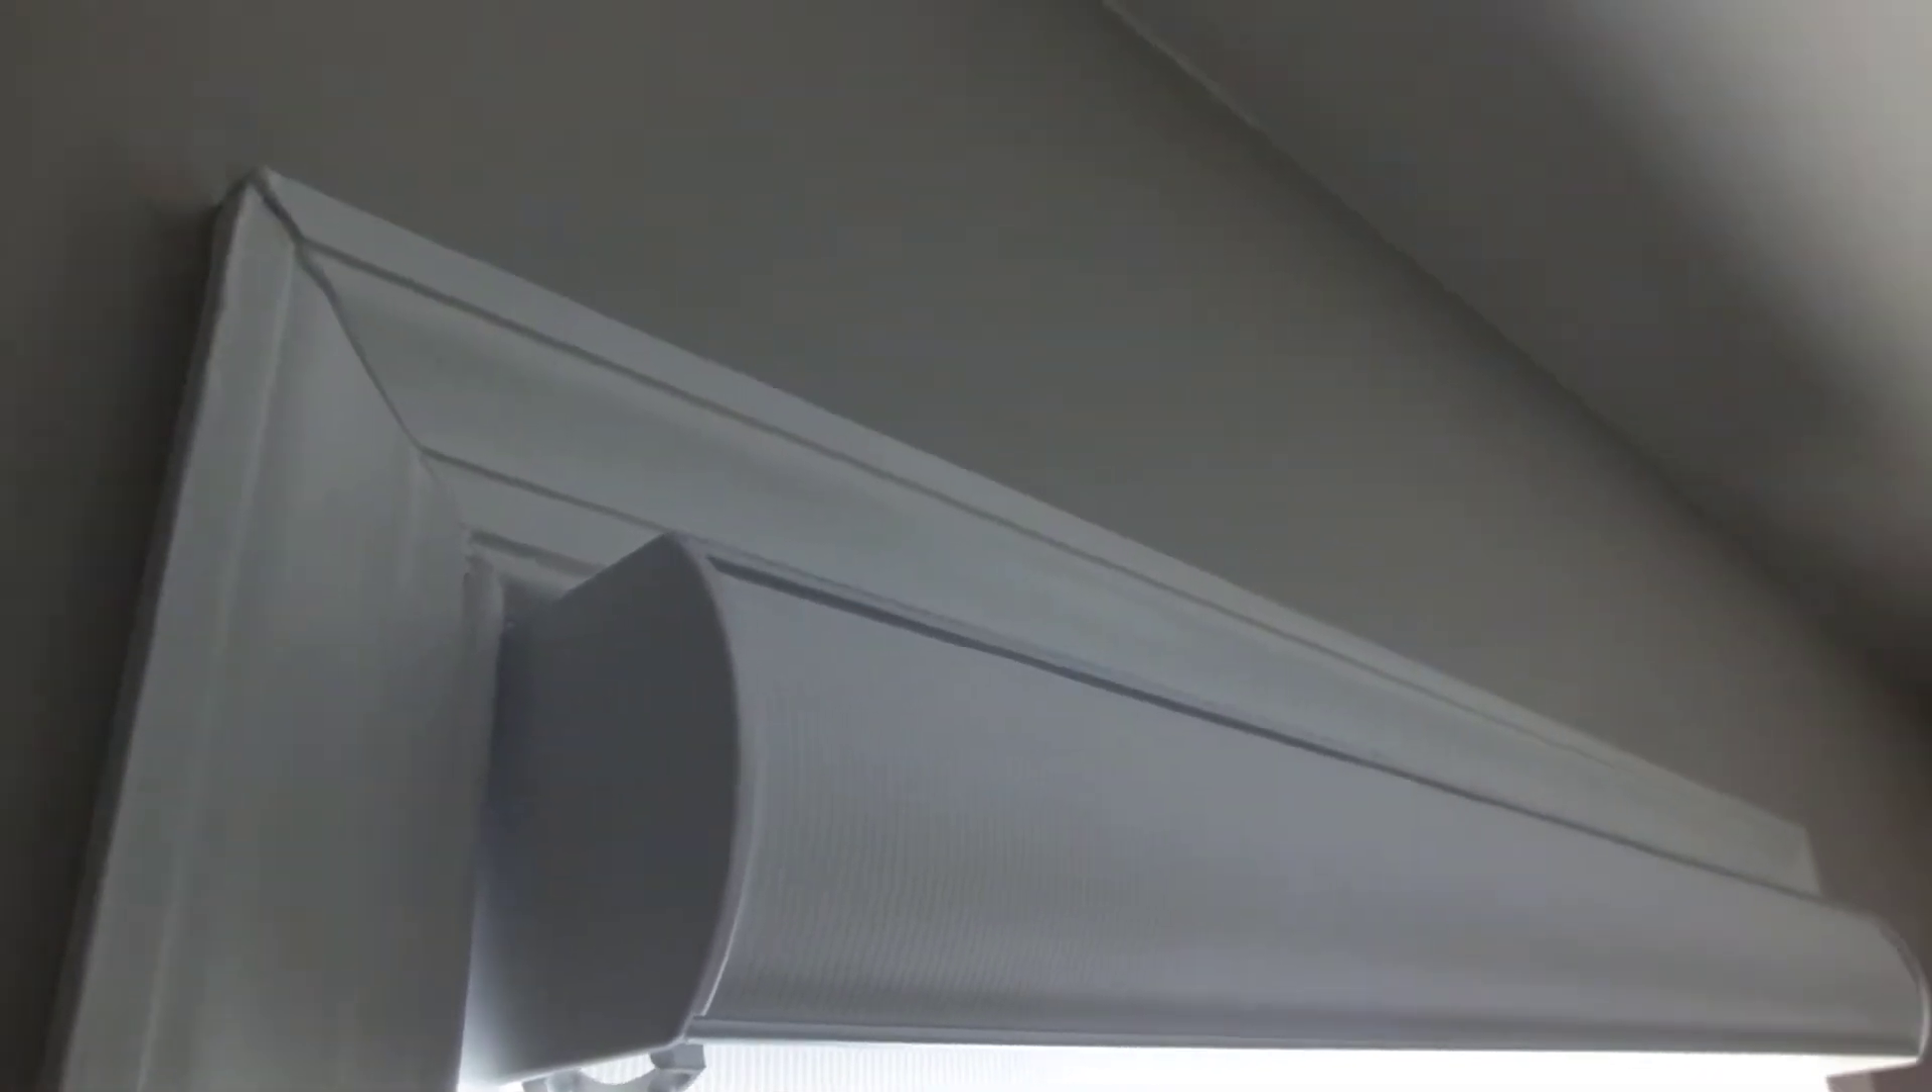You can see how the blind cassette protrudes somewhat from the window frame.